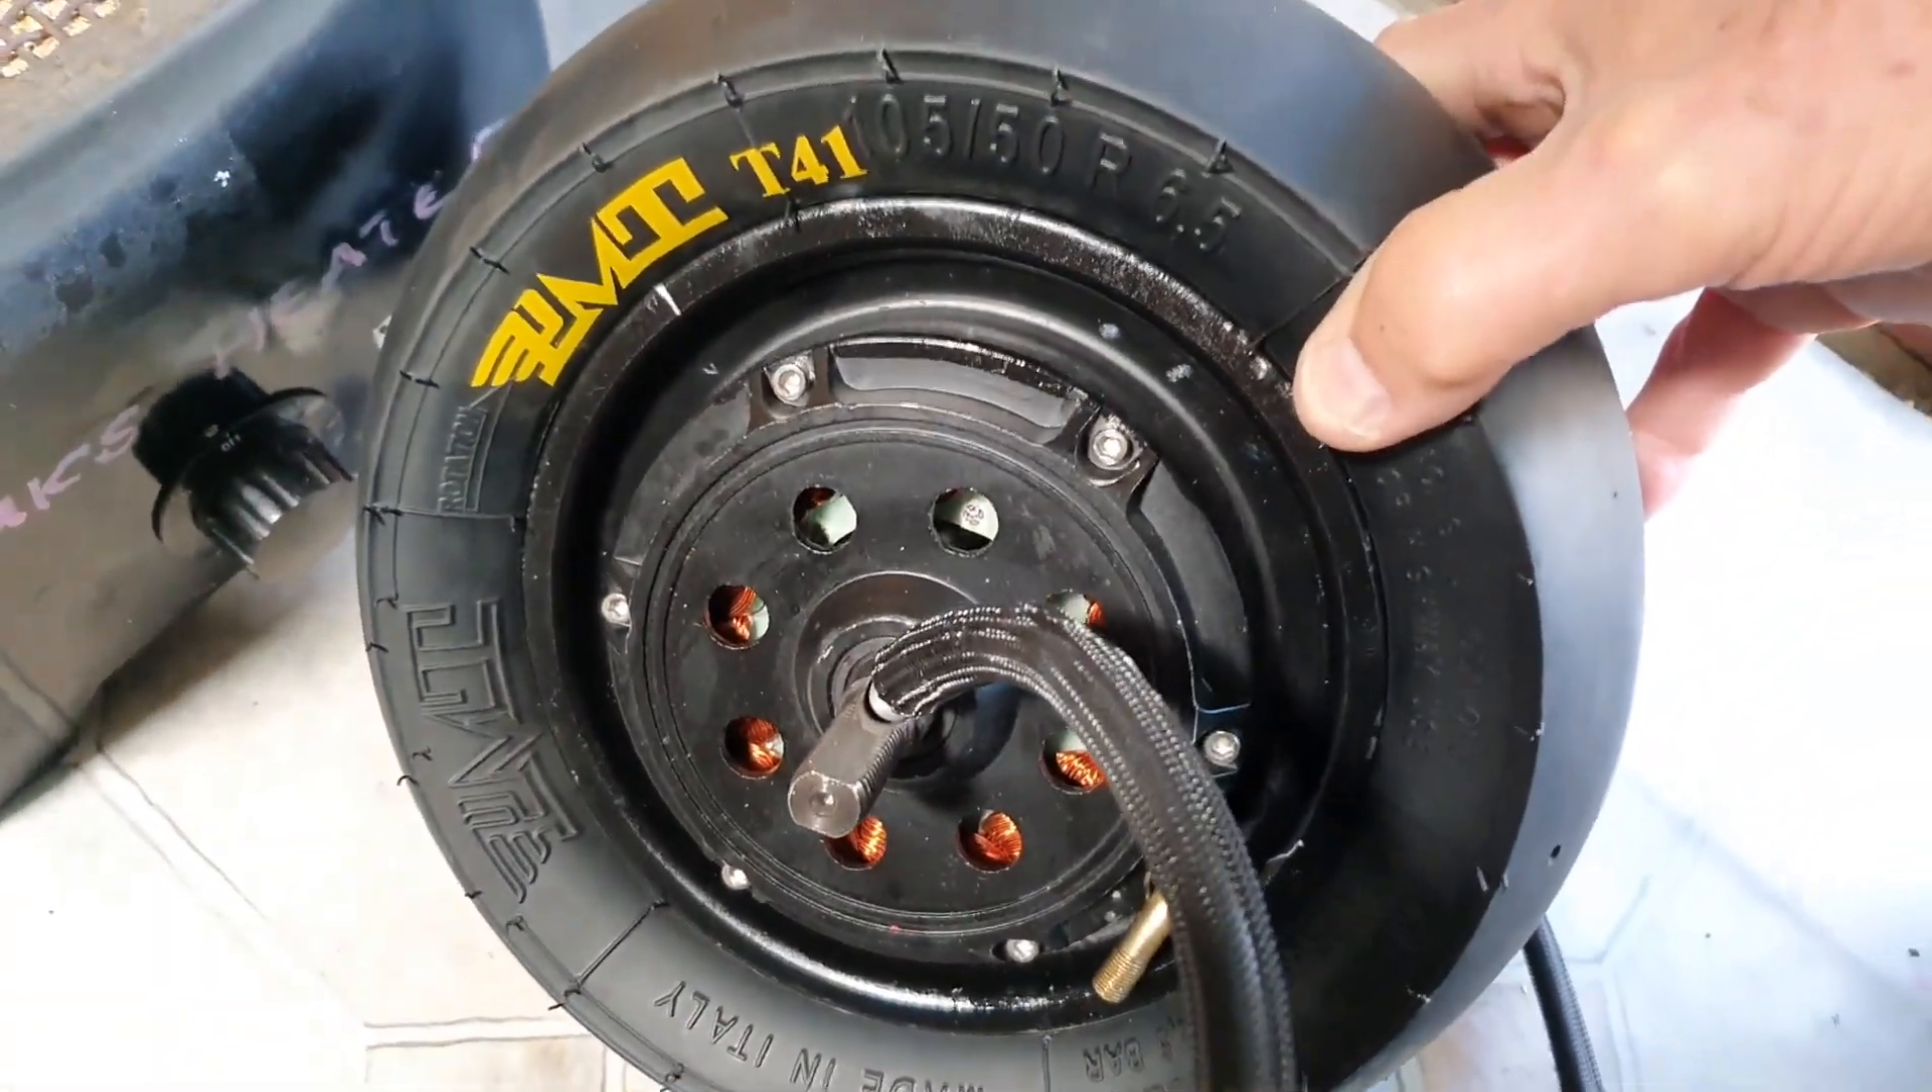Here's the end result I've got the tire on there and I managed to pump it up.